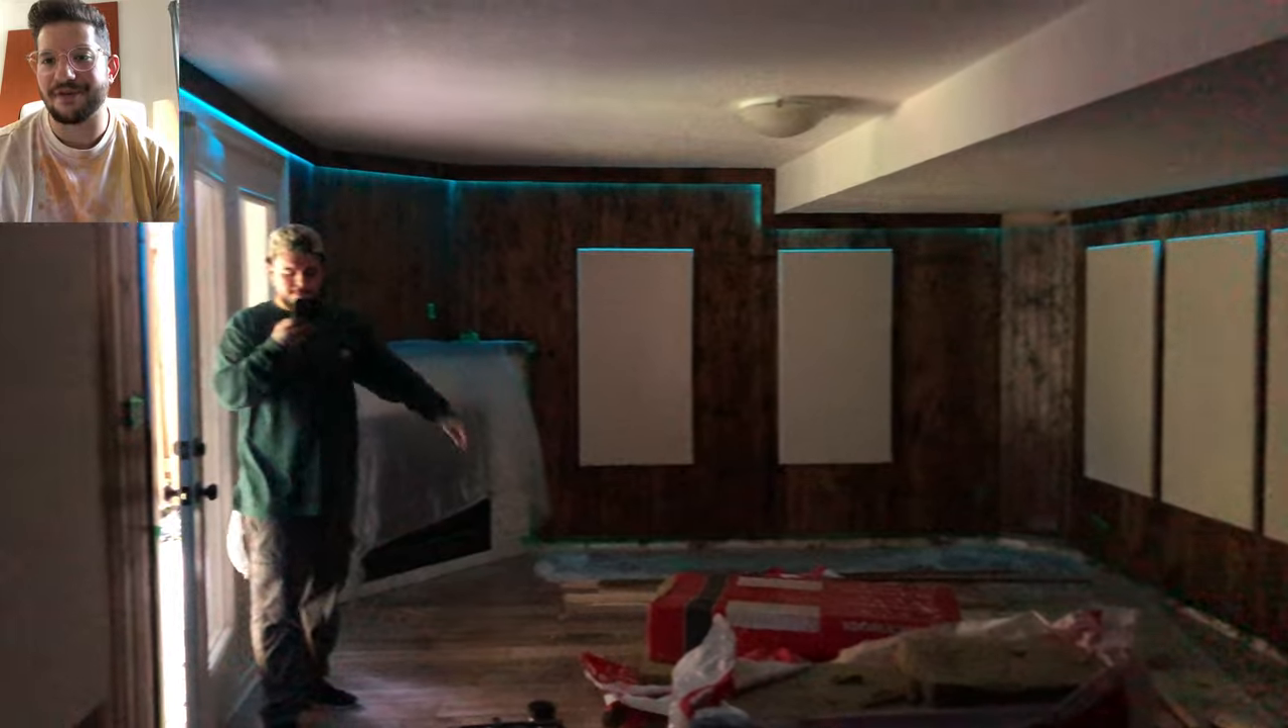Here's a cool look at the panels all installed so you can see how that light really hits off the top frames of those panels.